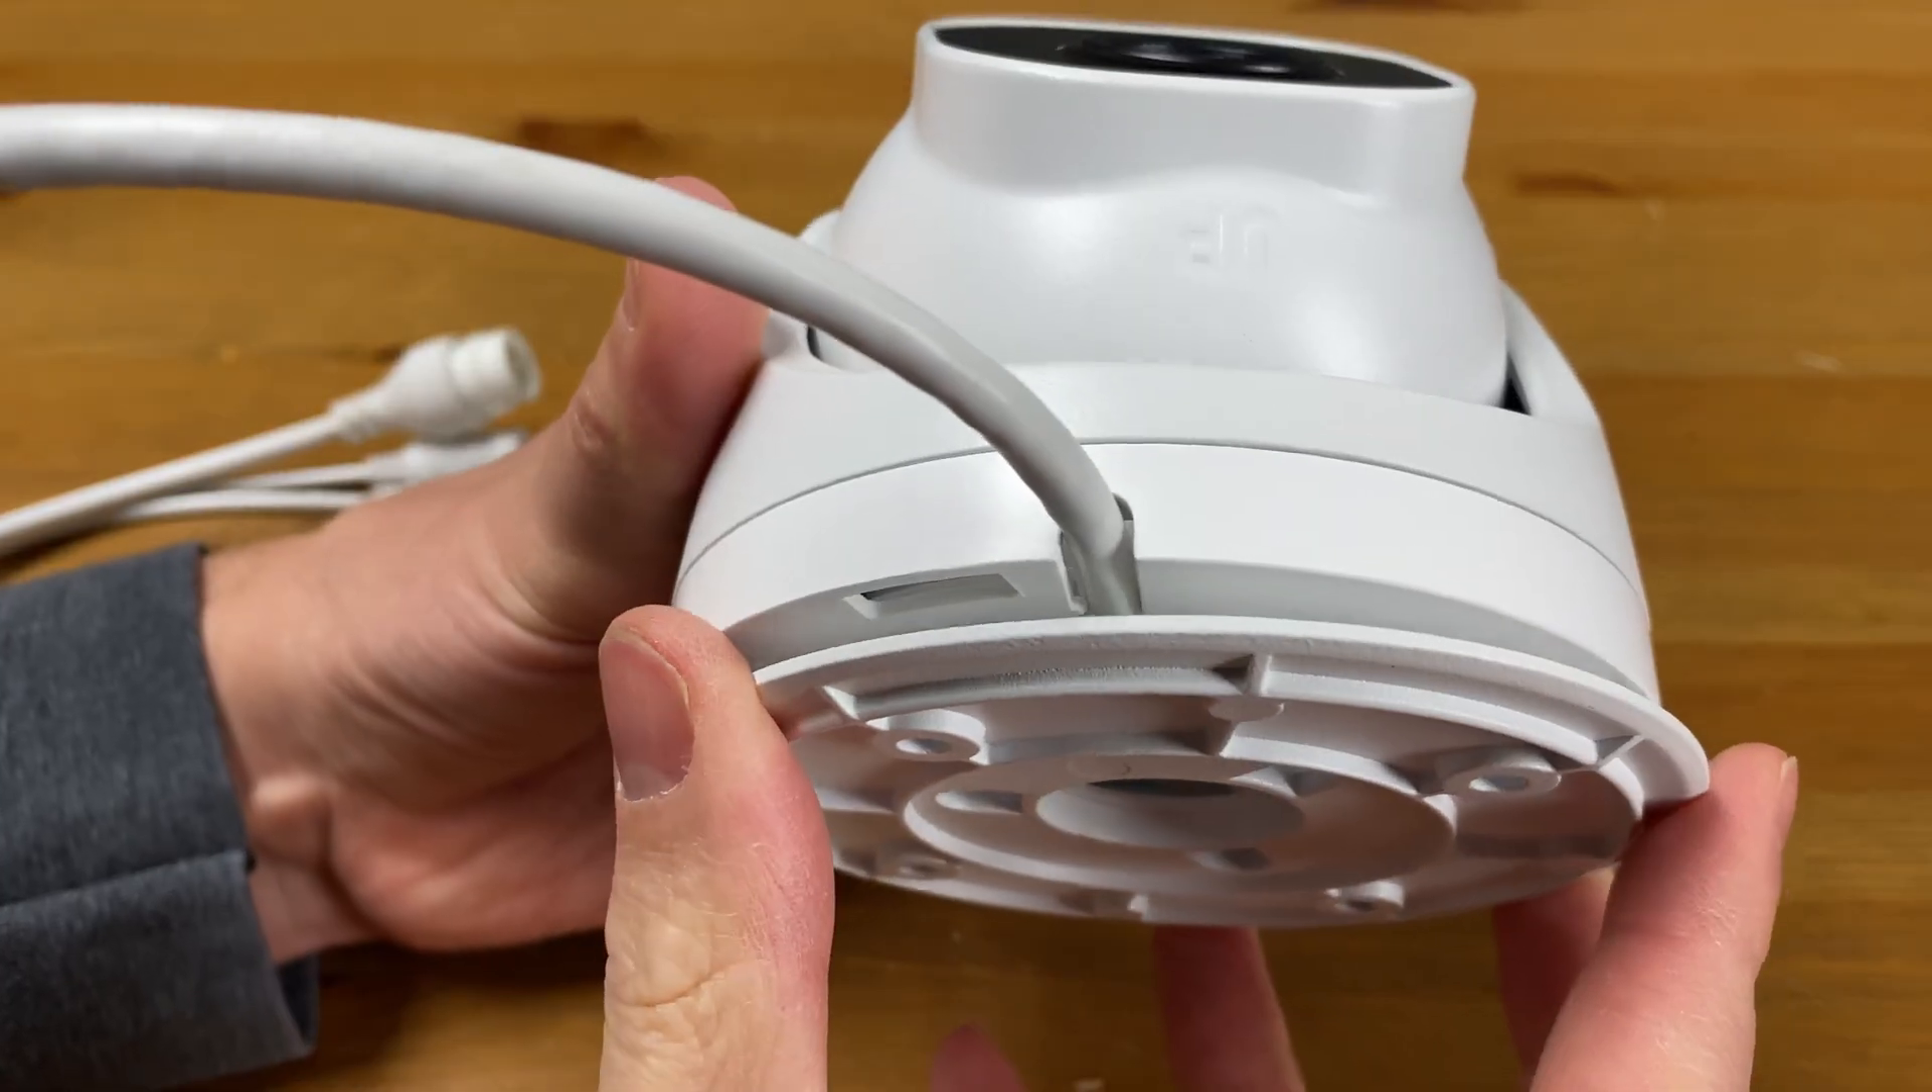The mounting plate fits perfectly over this just fine but keep in mind now your wires are exposed.